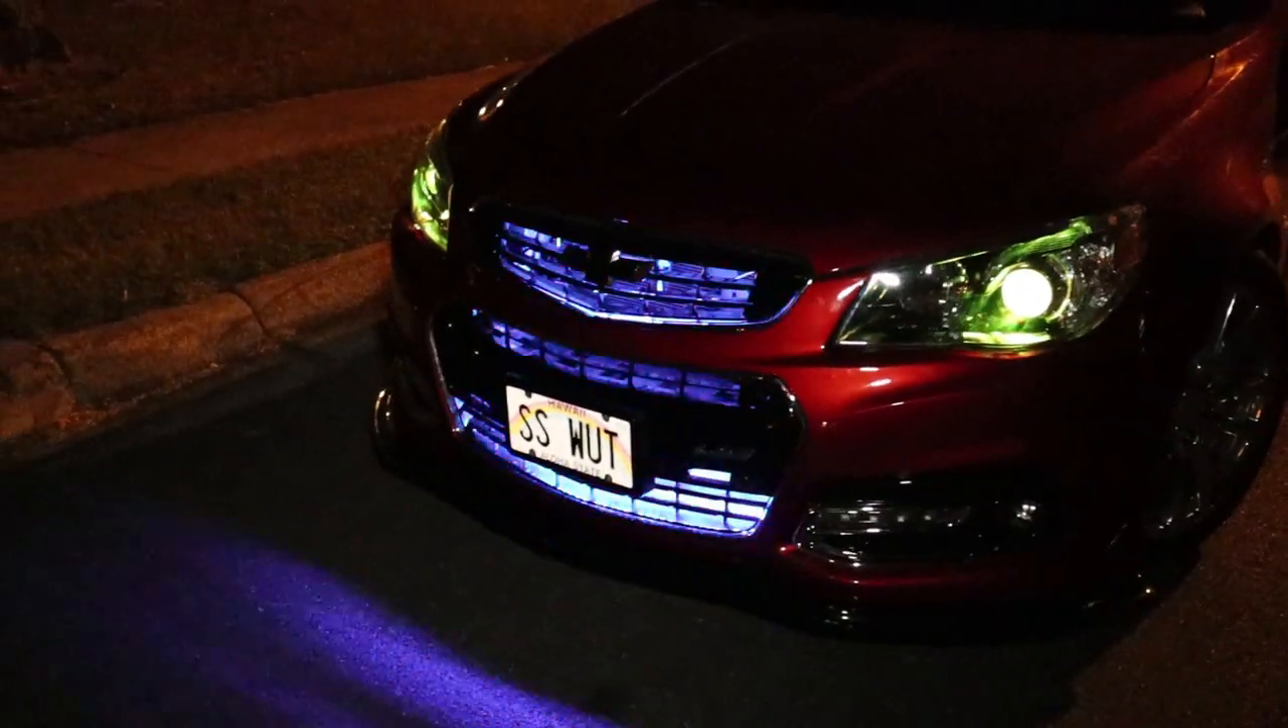It's completed. Demon eyes and the grill lights all done. Op7 grill lights and then the diode dynamics demon eye set.